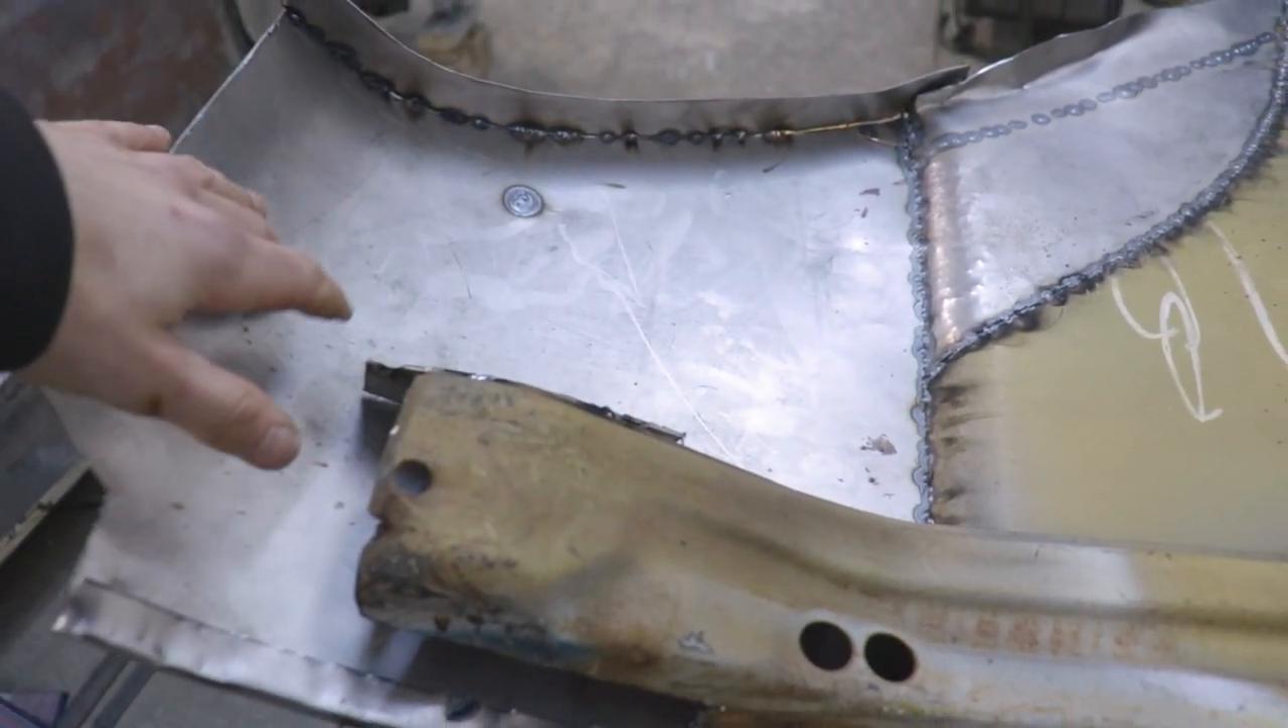This whole bottom section was completely rotten as well. So that's all new metal and it's going to be folded over.